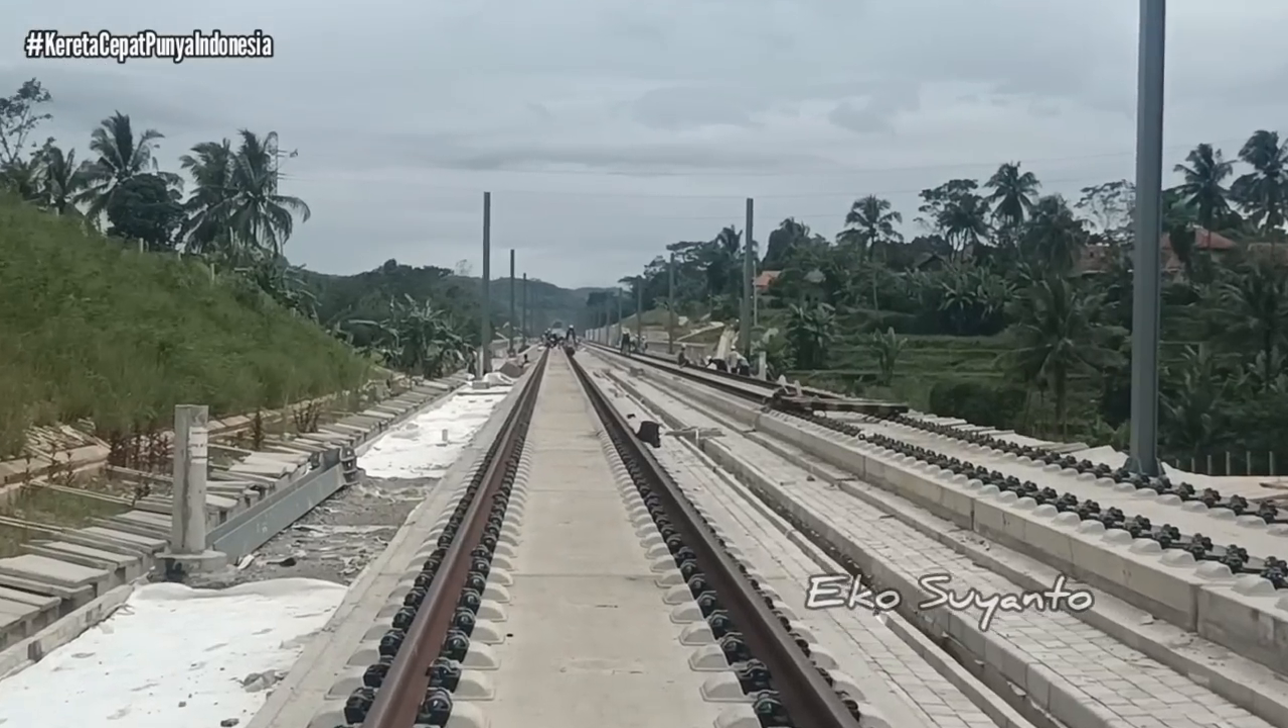Kita perhatikan di jalur dua ini yang sudah terpasang rel.